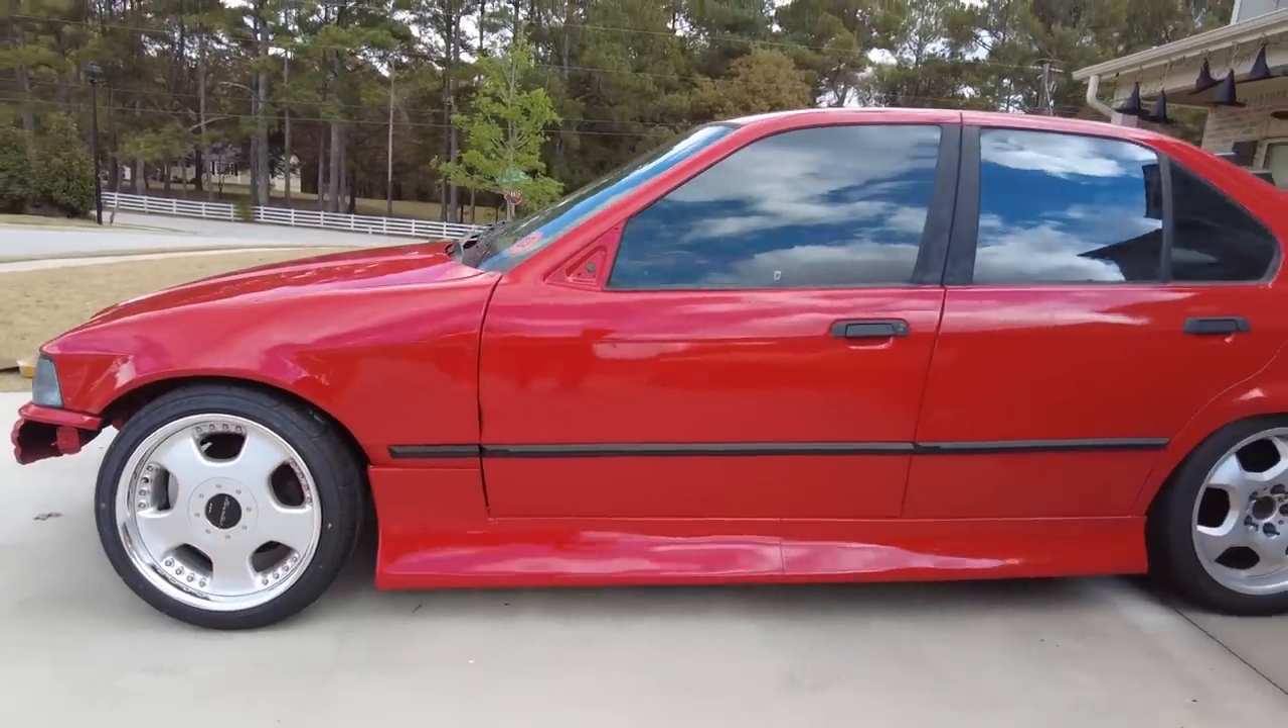Got the jdm wheels on there.